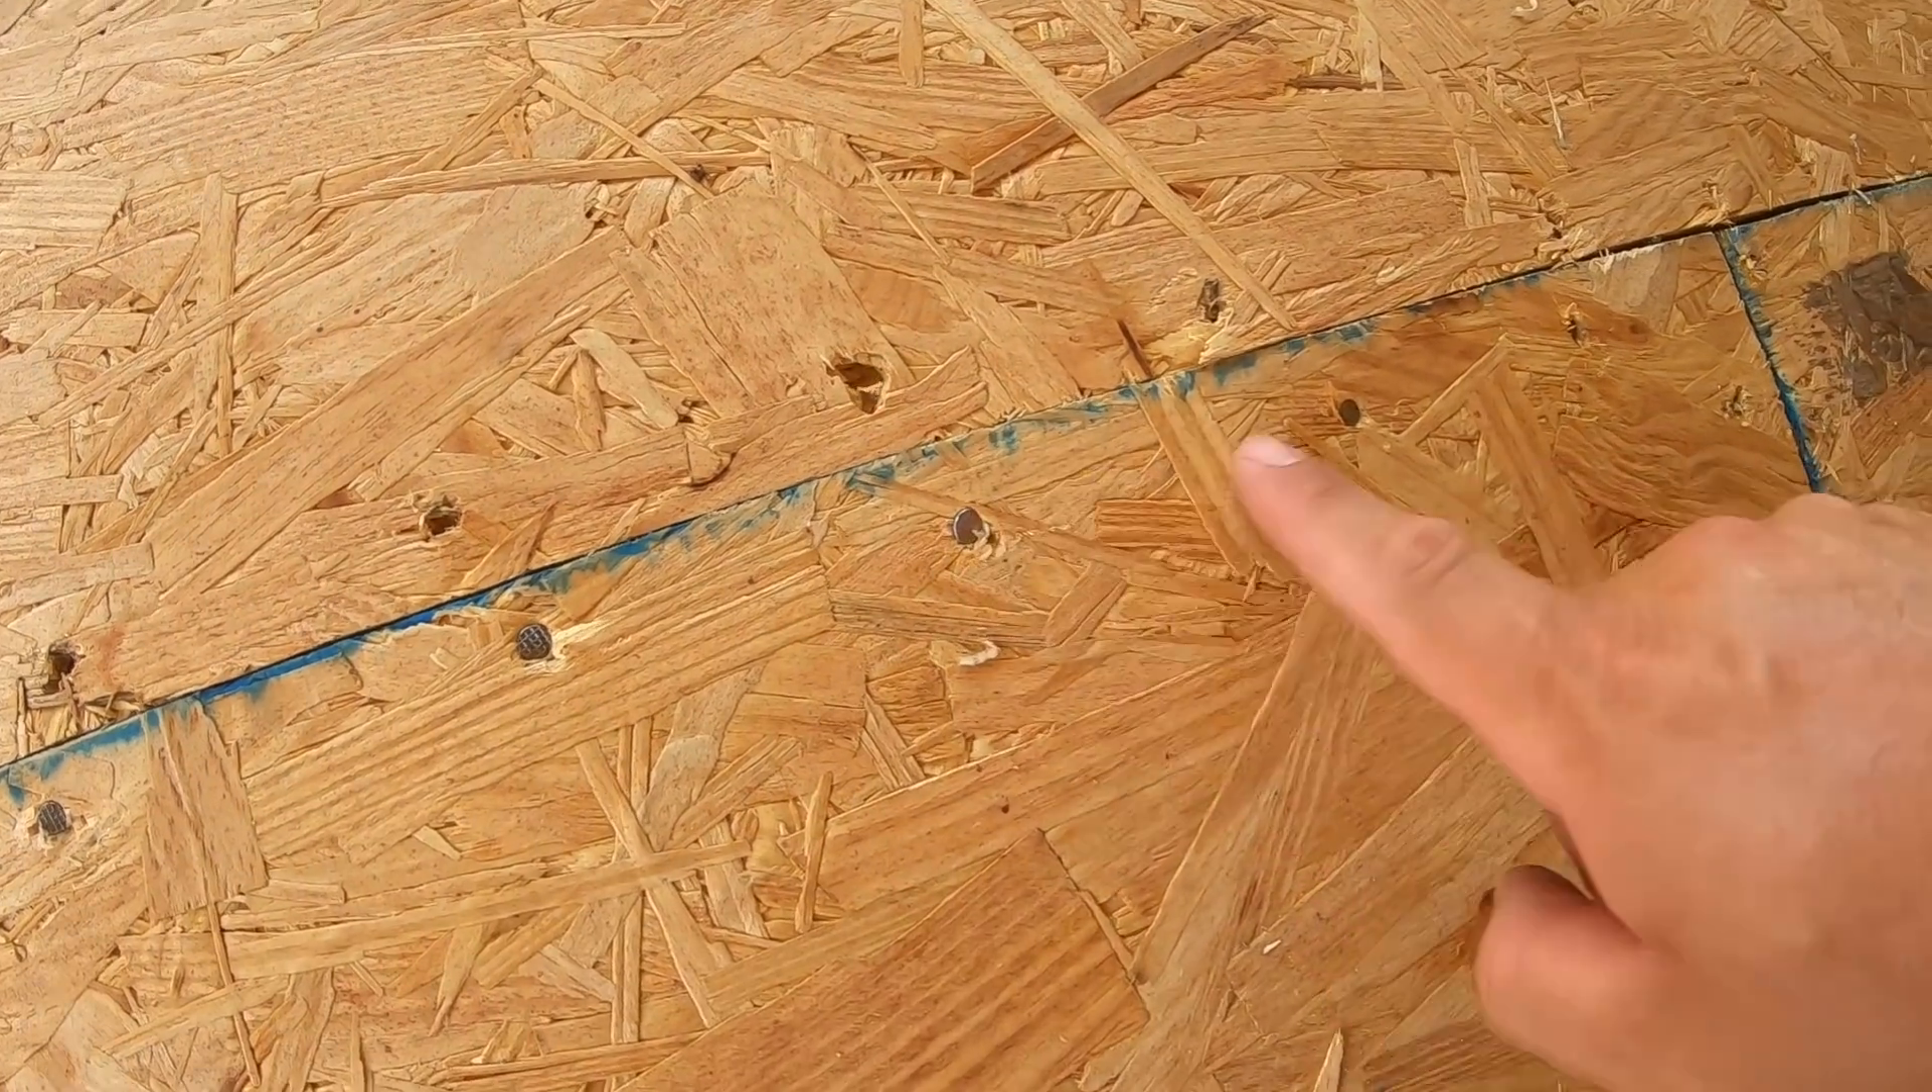These nails are just sunk in perfectly.